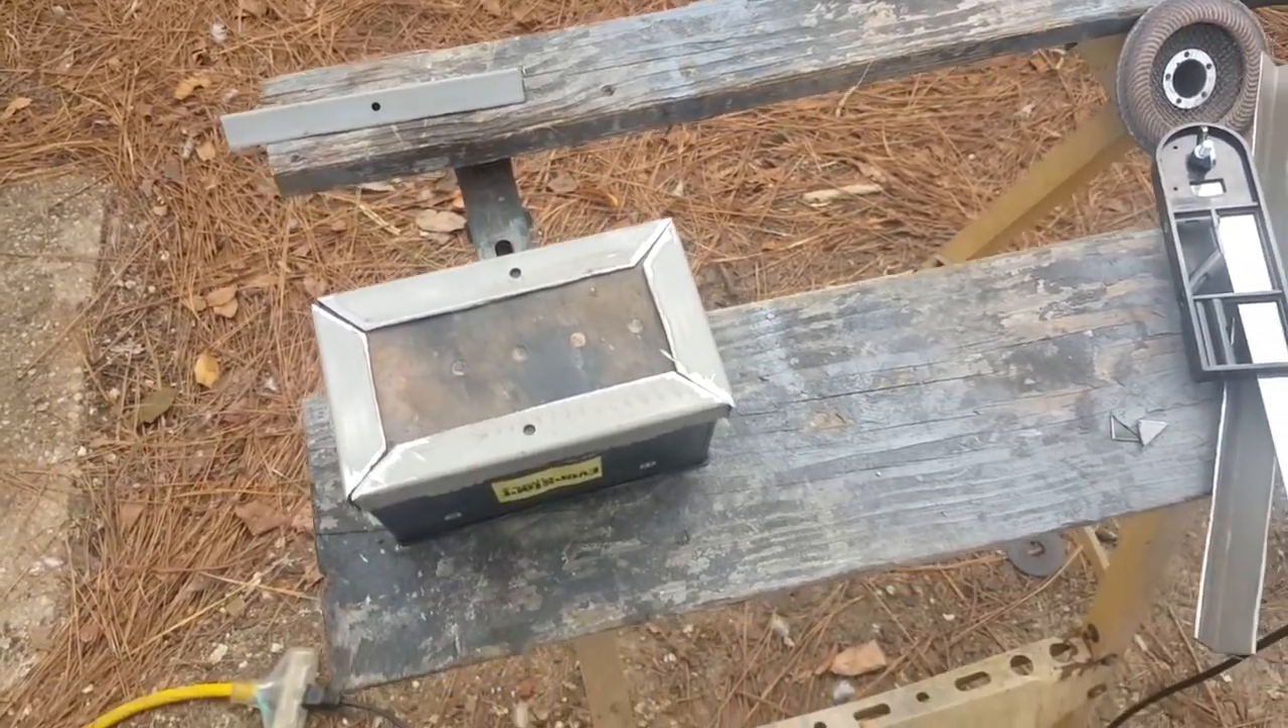All the cuts fit quite nicely. They've been mitered that way.